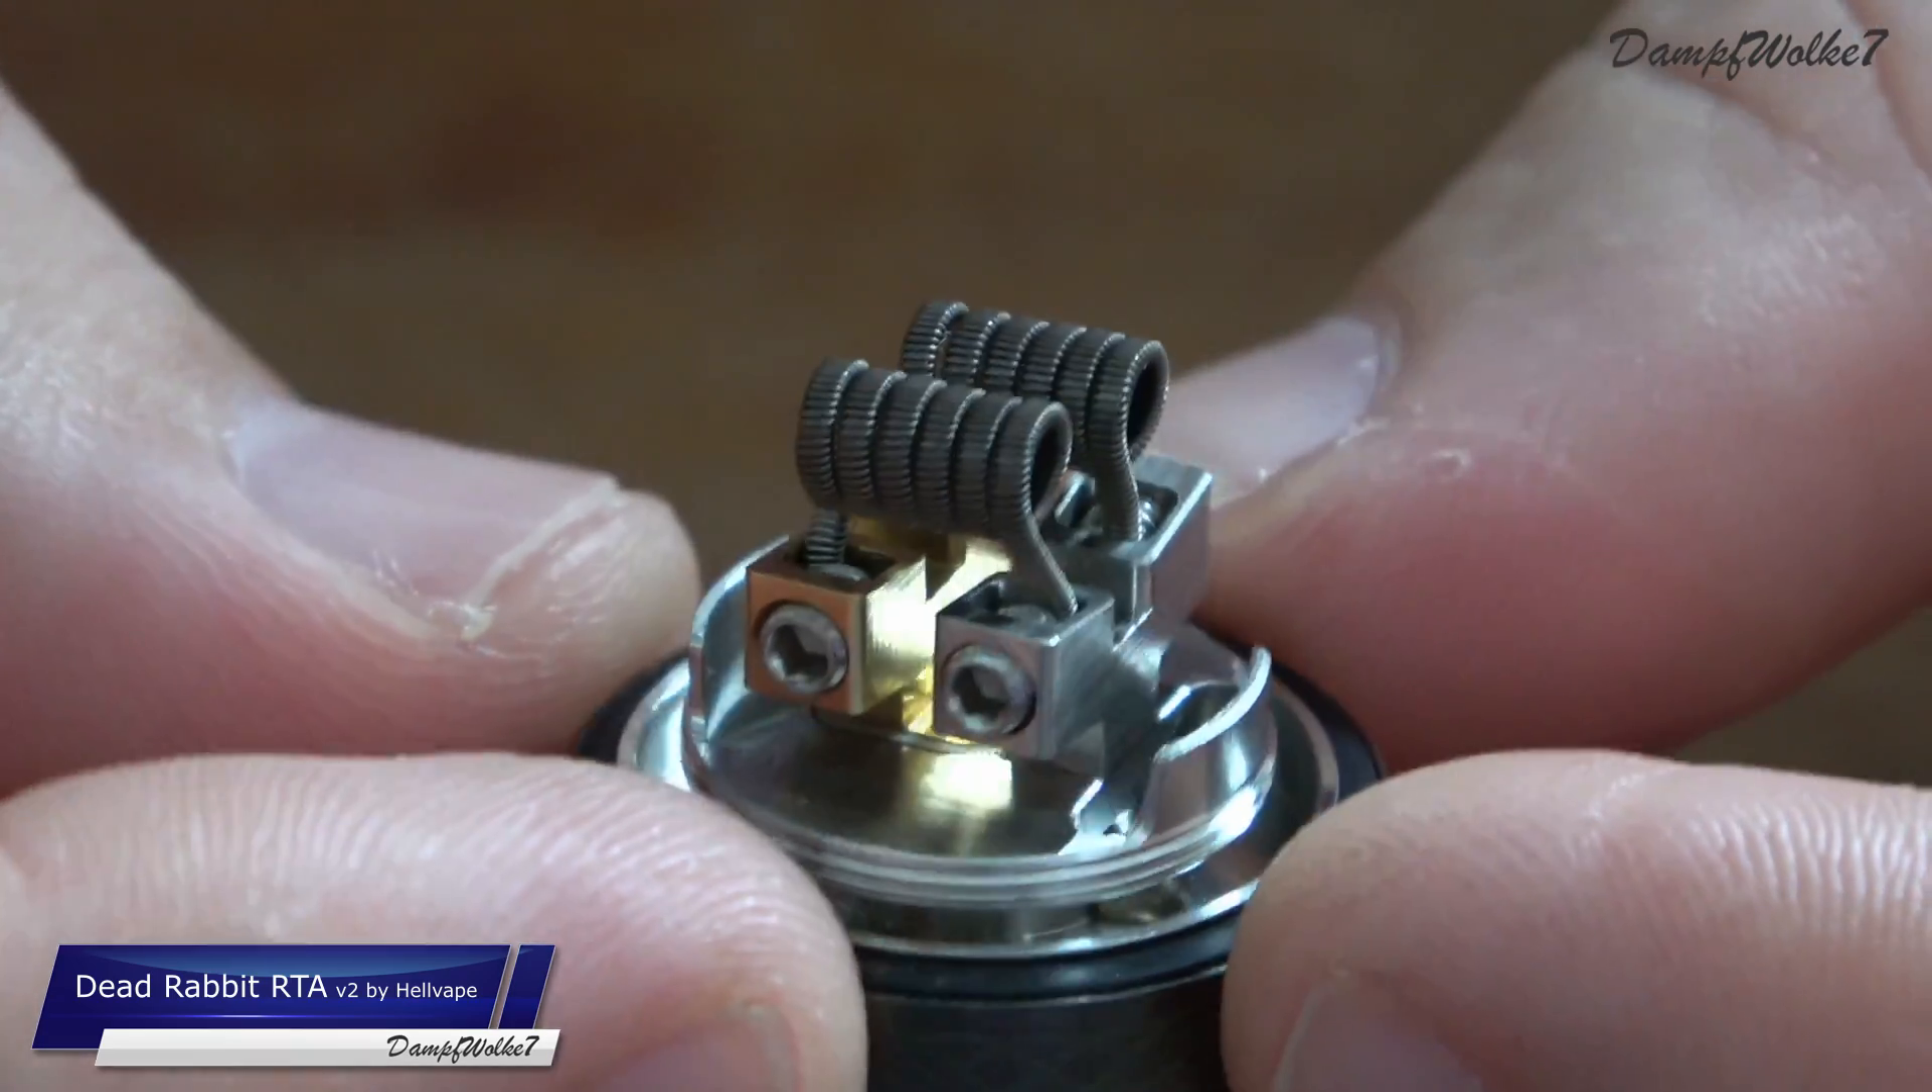Ich habe hier auch schon mal die Imbusschrauben eingebaut.